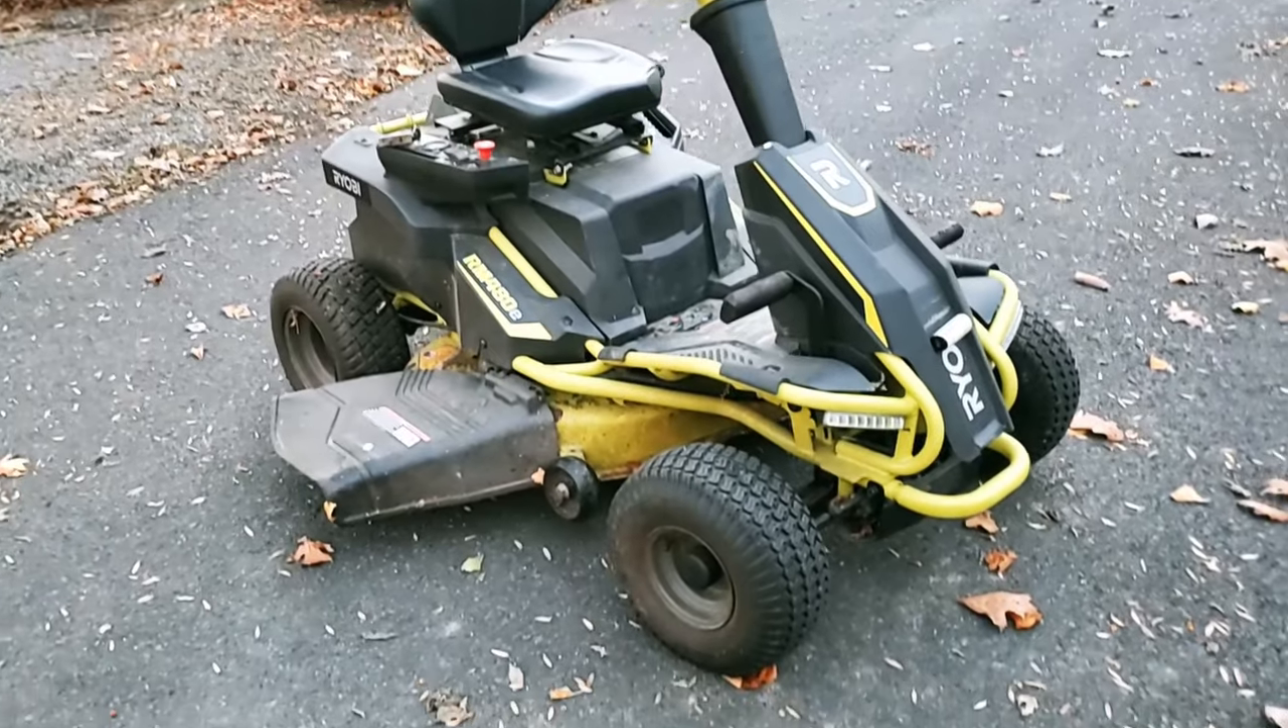So here's this ryobi riding mower all back together out in the driveway ready to cut grass.